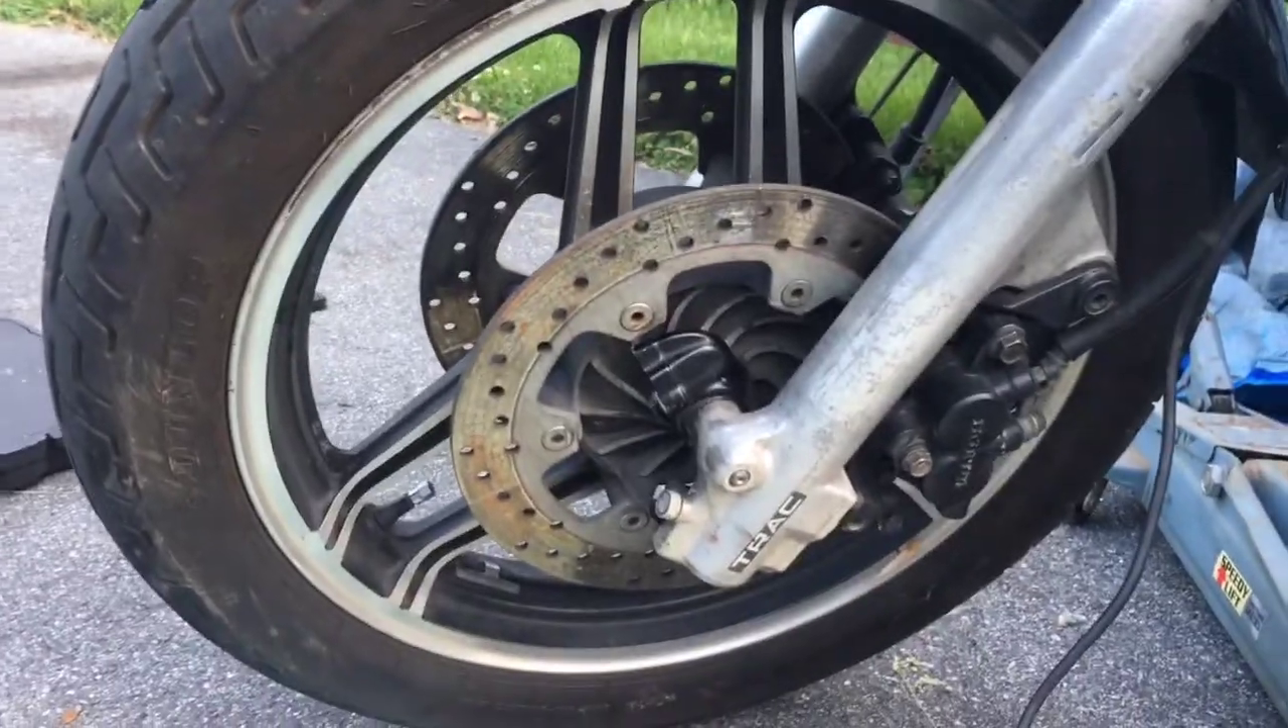Front wheels back in place.